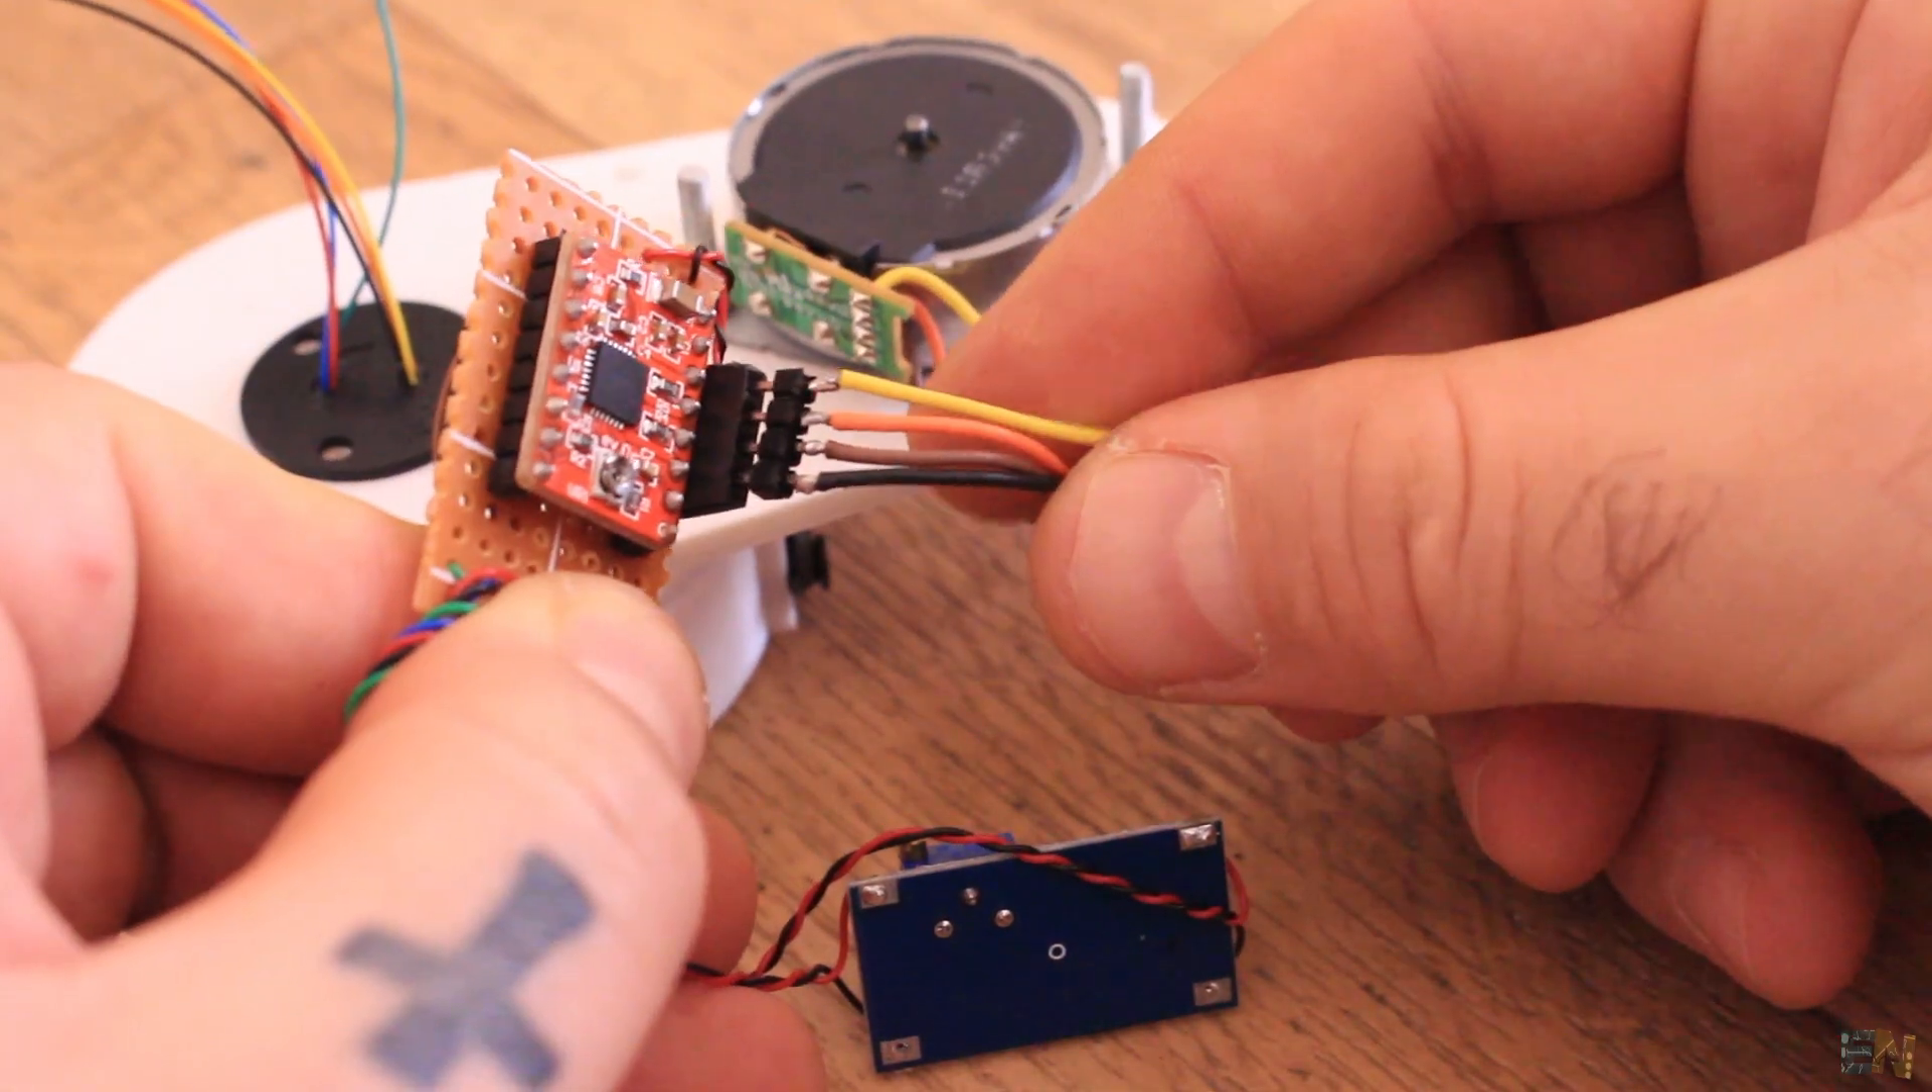Ok, so now we have the driver in place and also some female pins for the step motor.